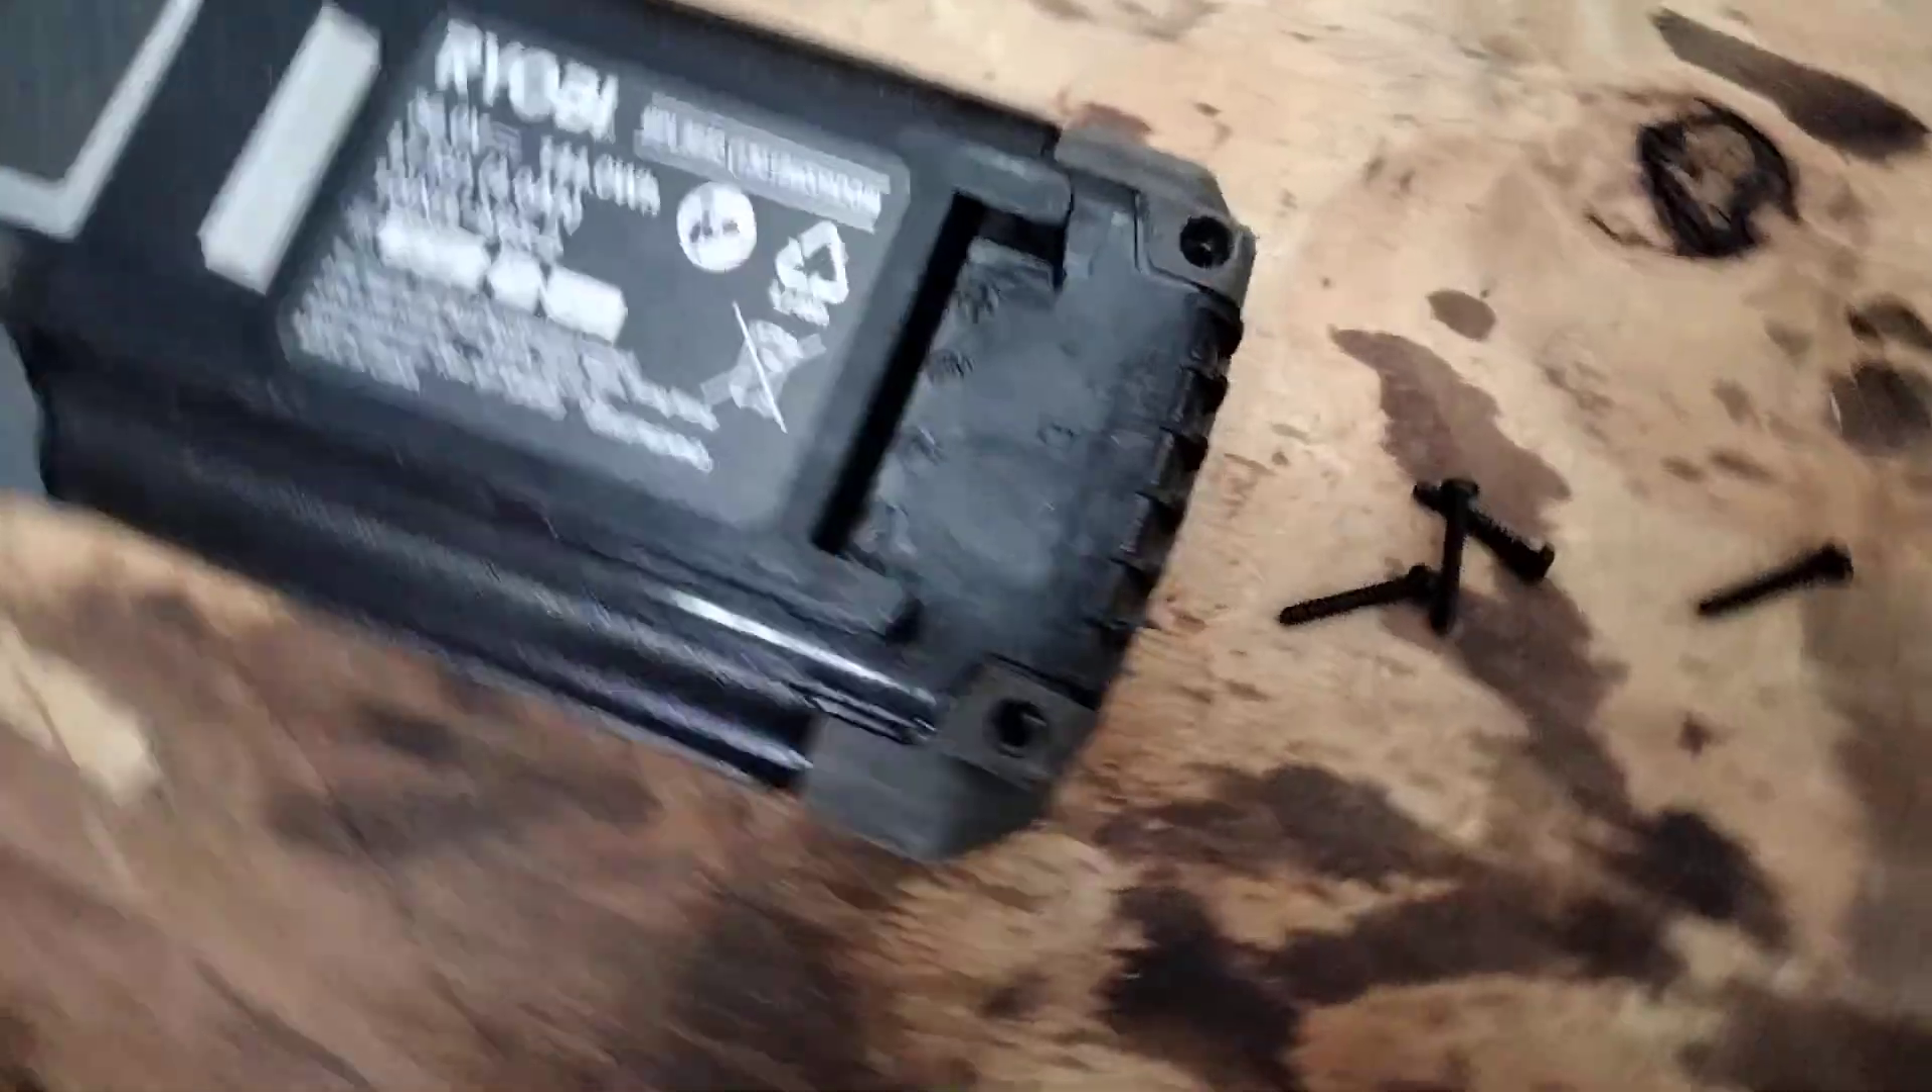Okay got the four screws out.